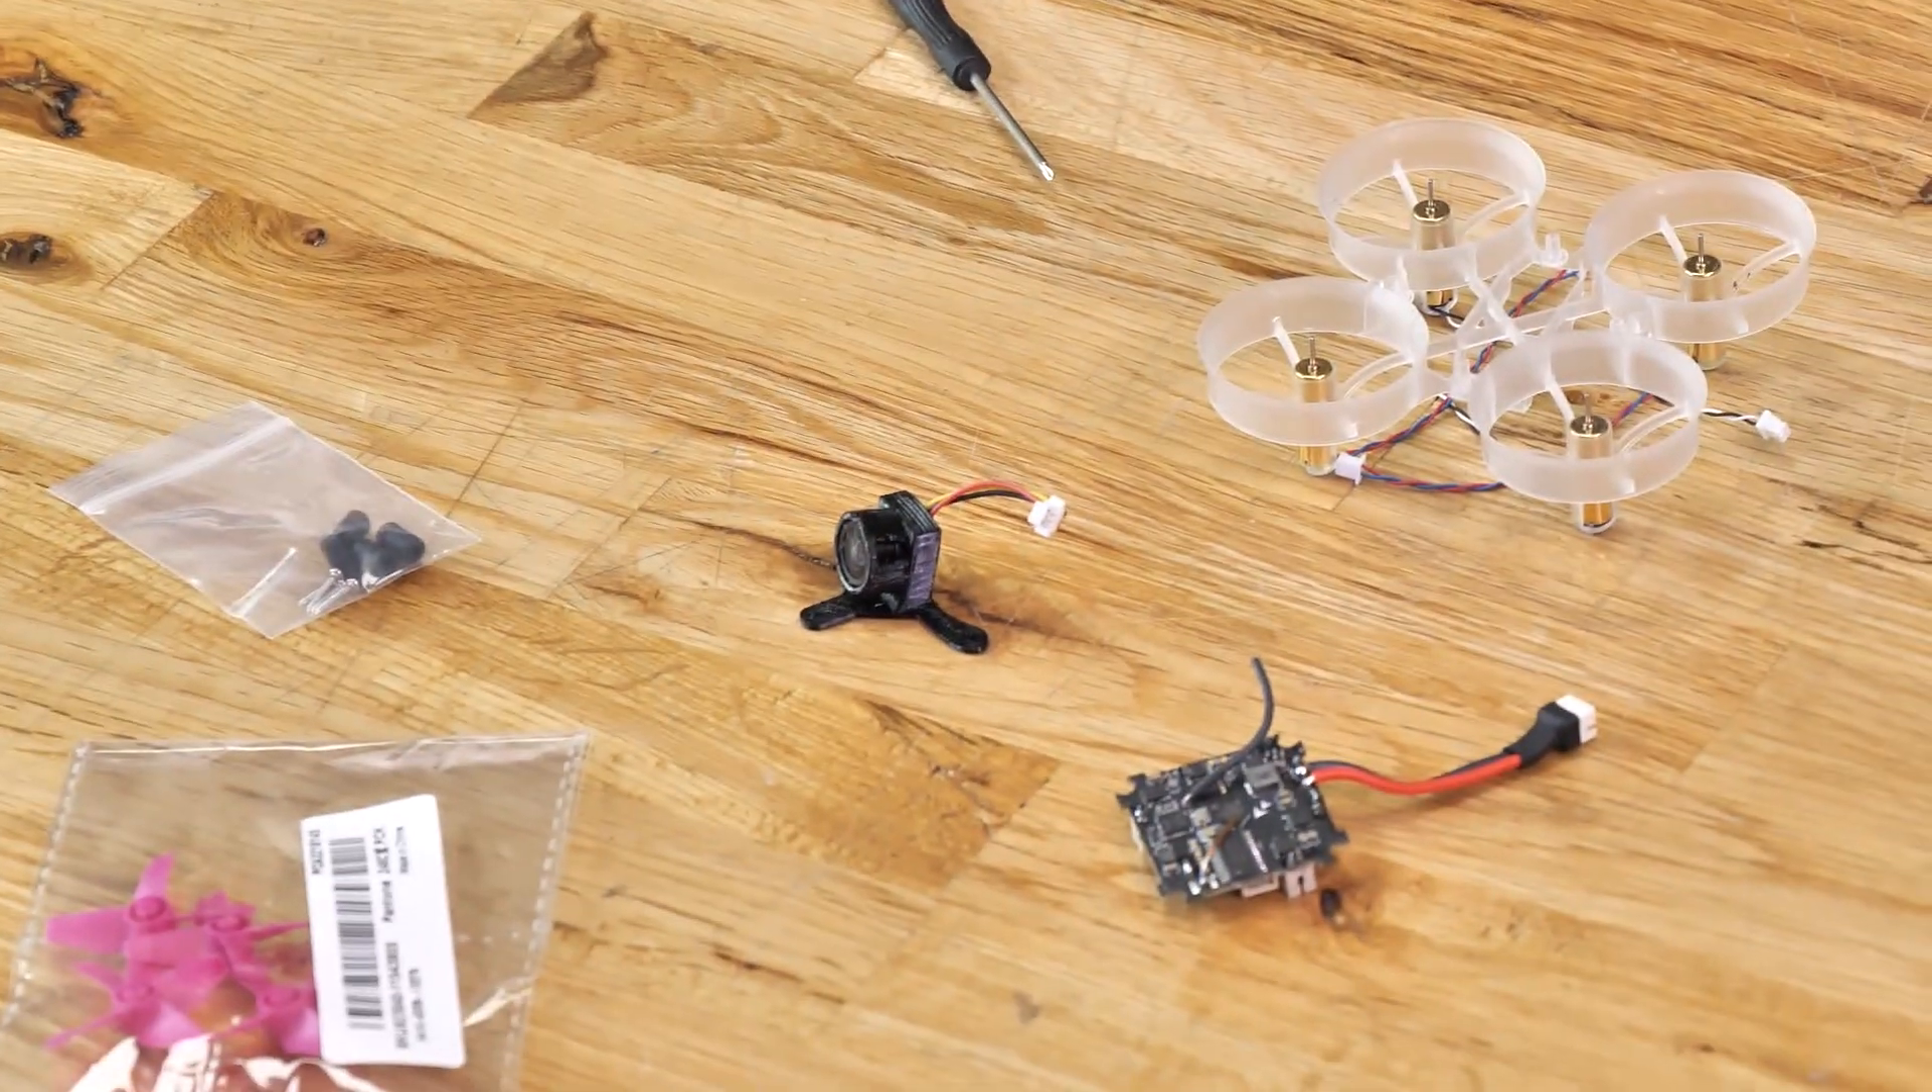So now we have a camera on a mount with the wire ready to be plugged in.